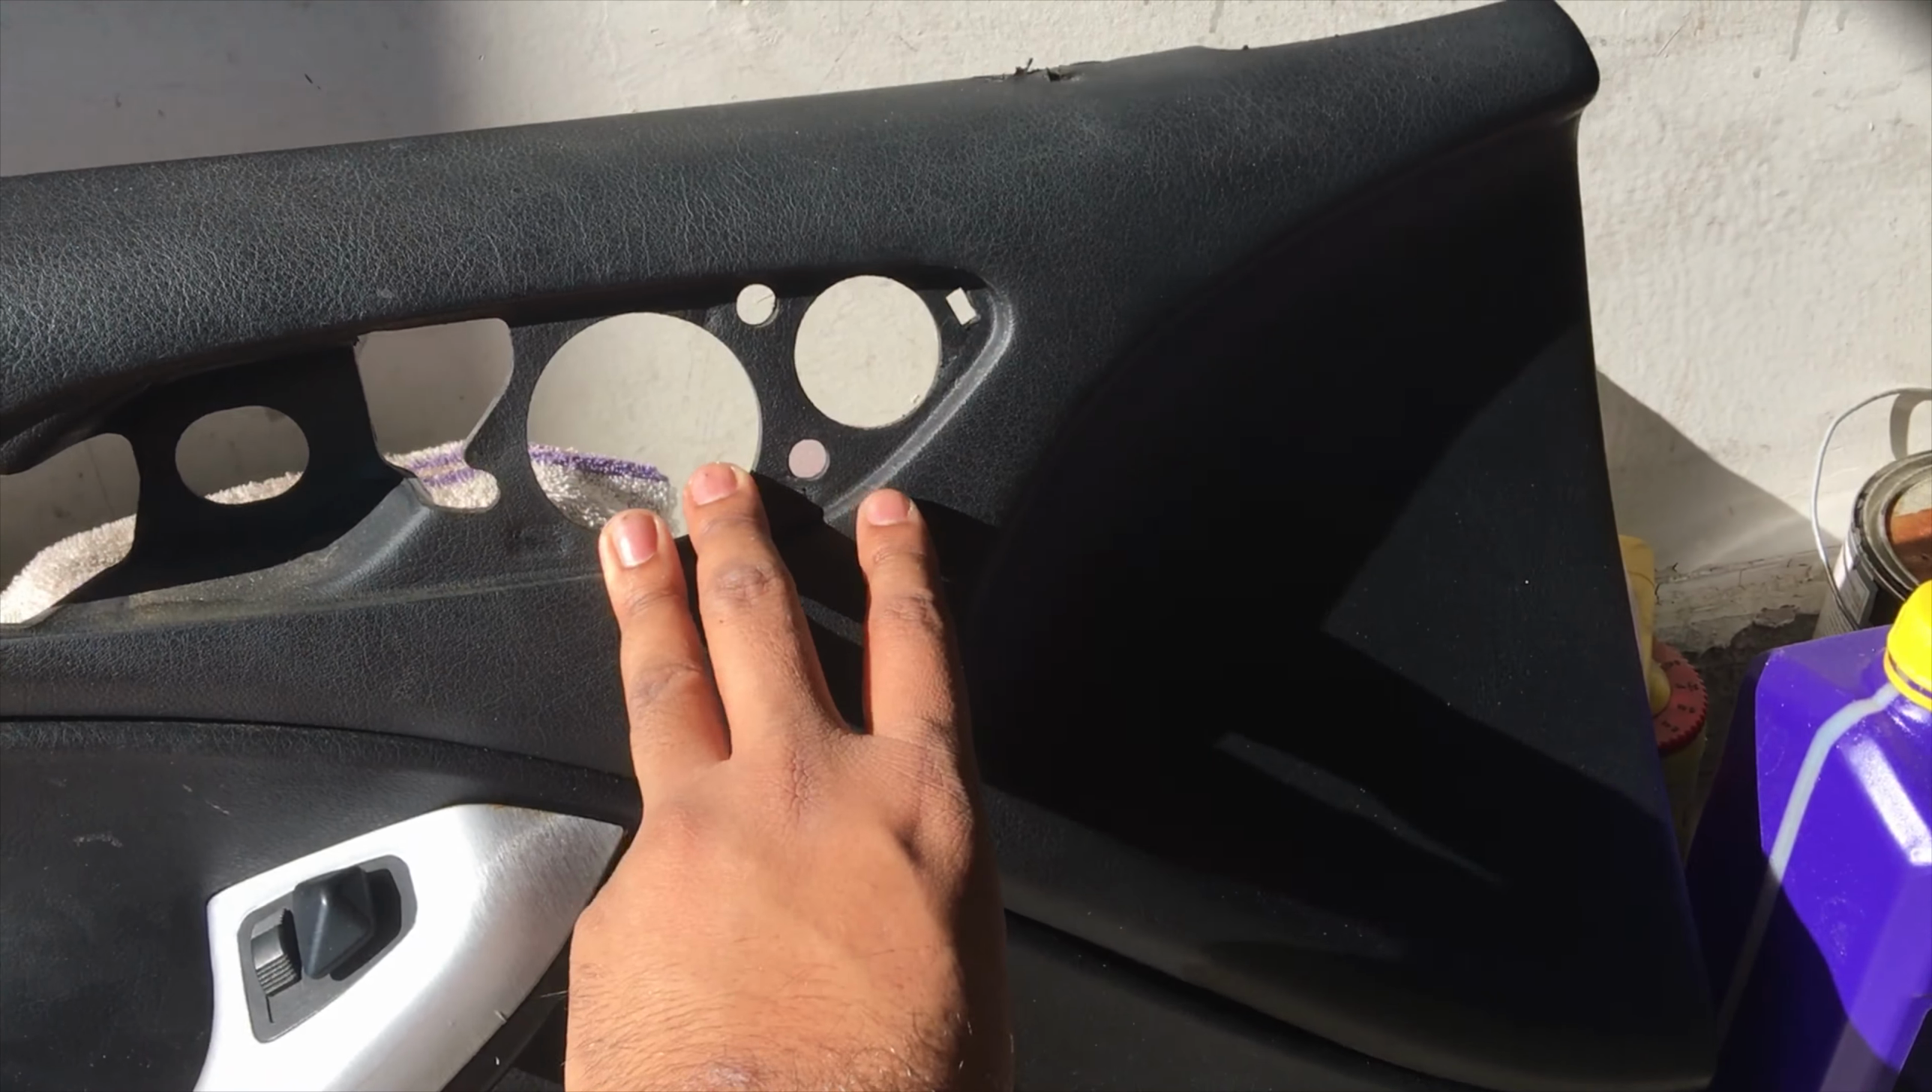Okay so I got the door panel removed.